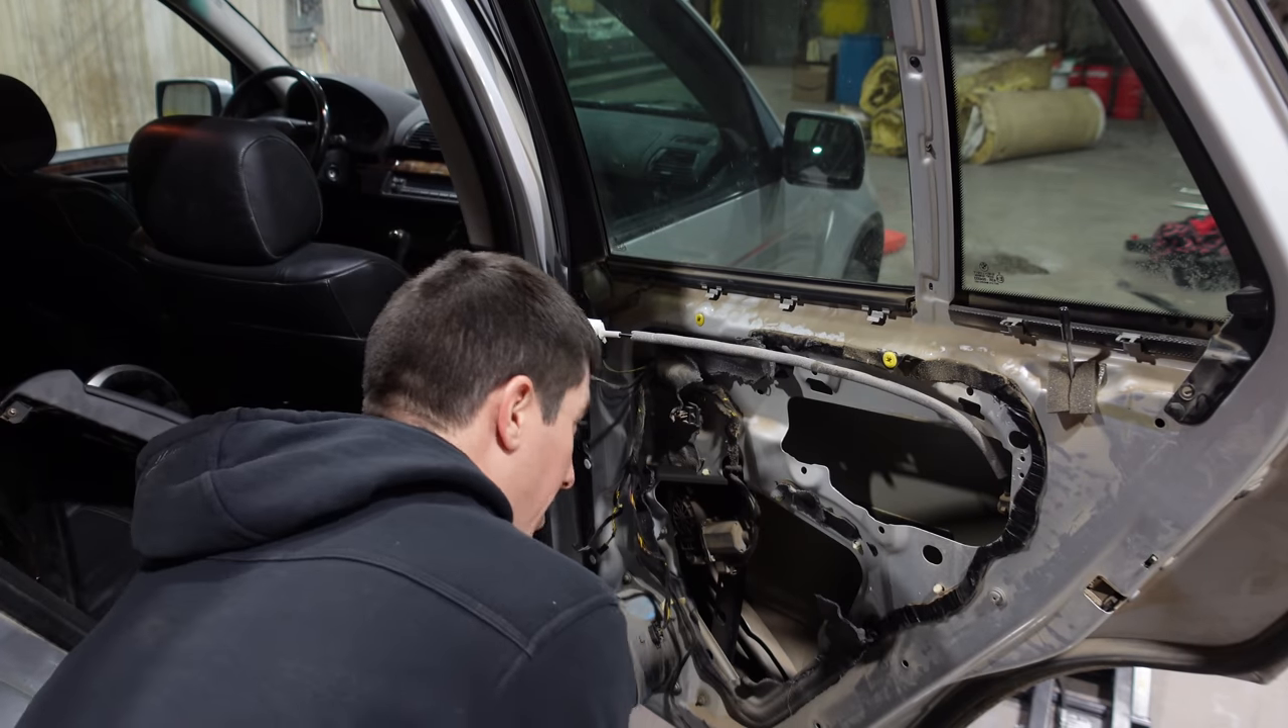The door panel was off for us and everything.